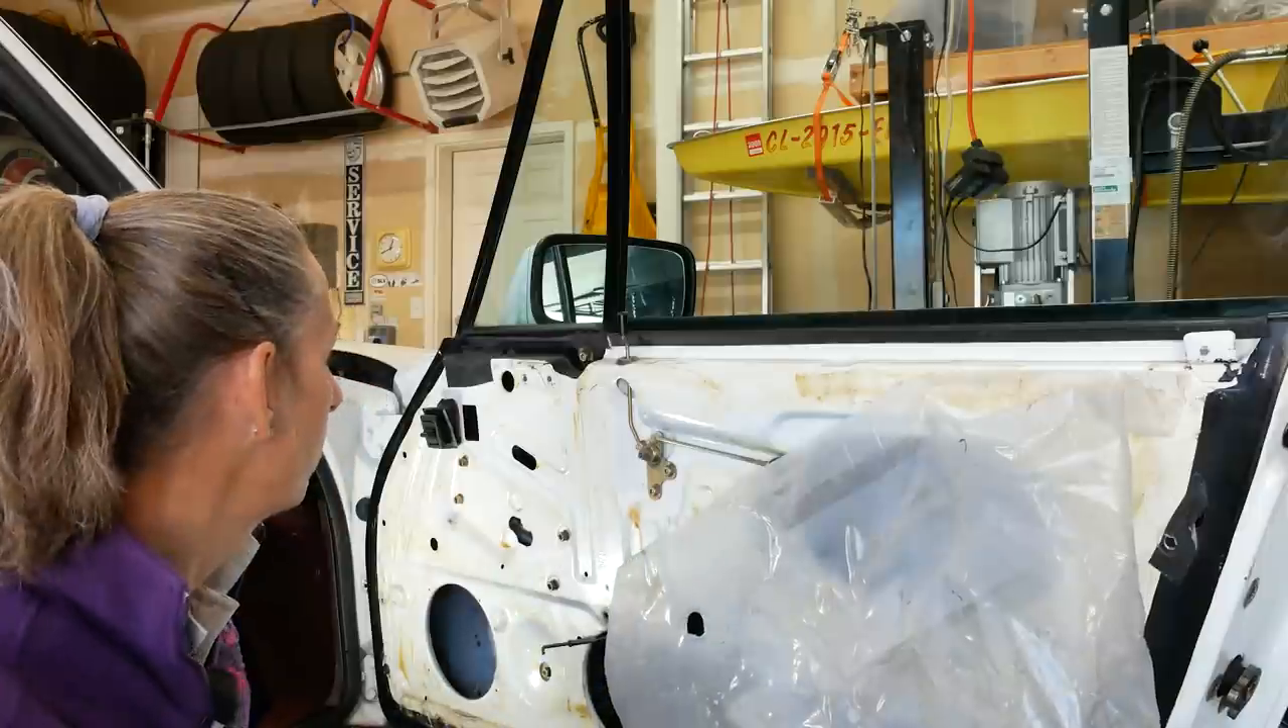We obviously don't have the door panel on and we've got this plastic here.